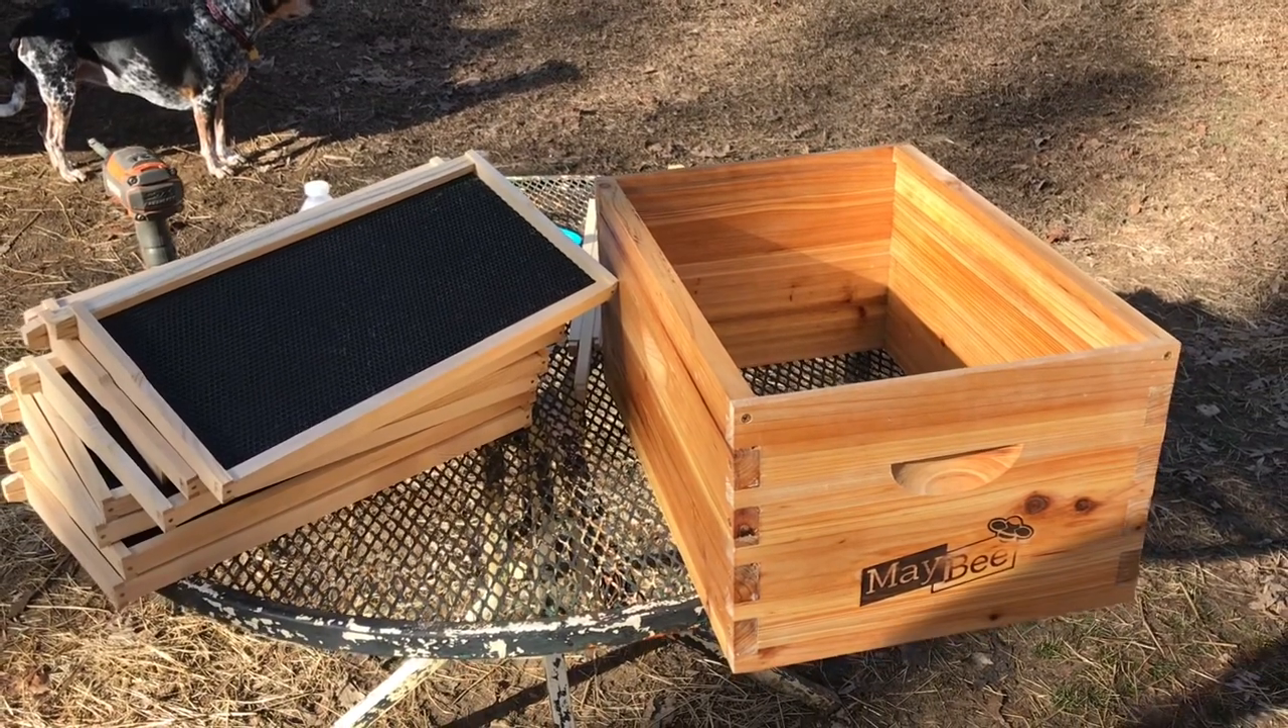That's all the brood box frames. The deep frames are complete.